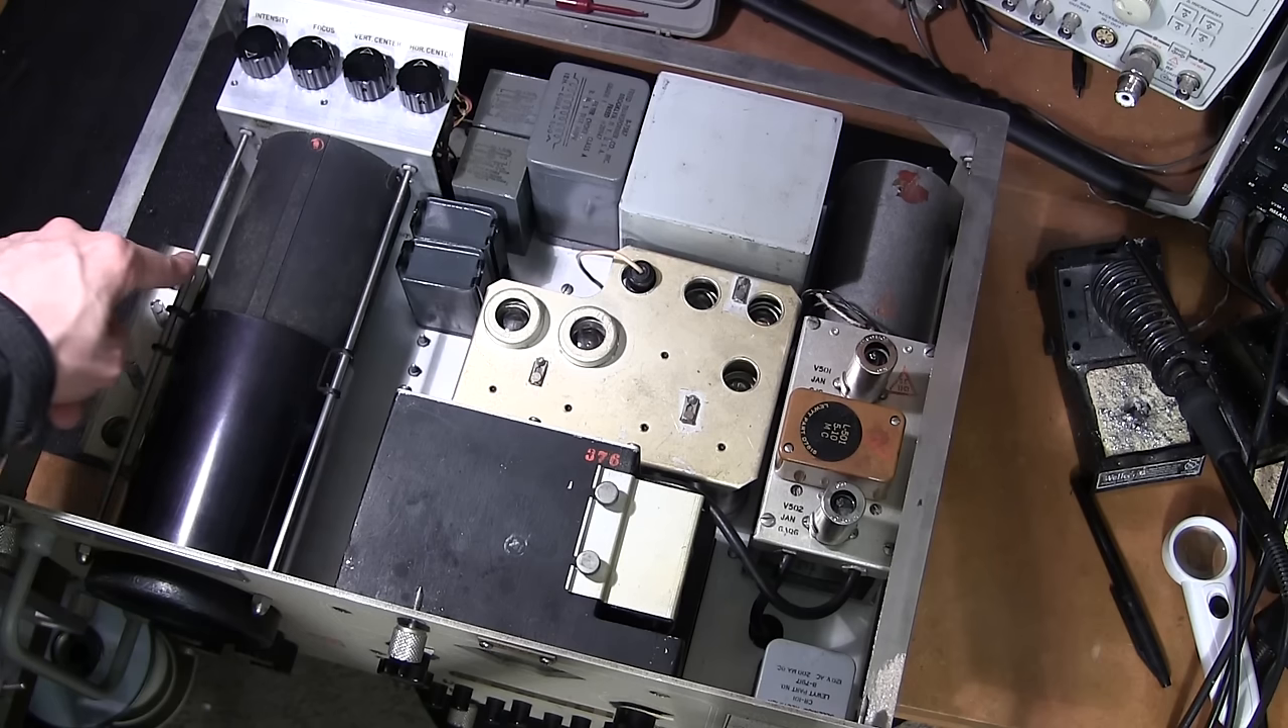I have the unit removed from the case.